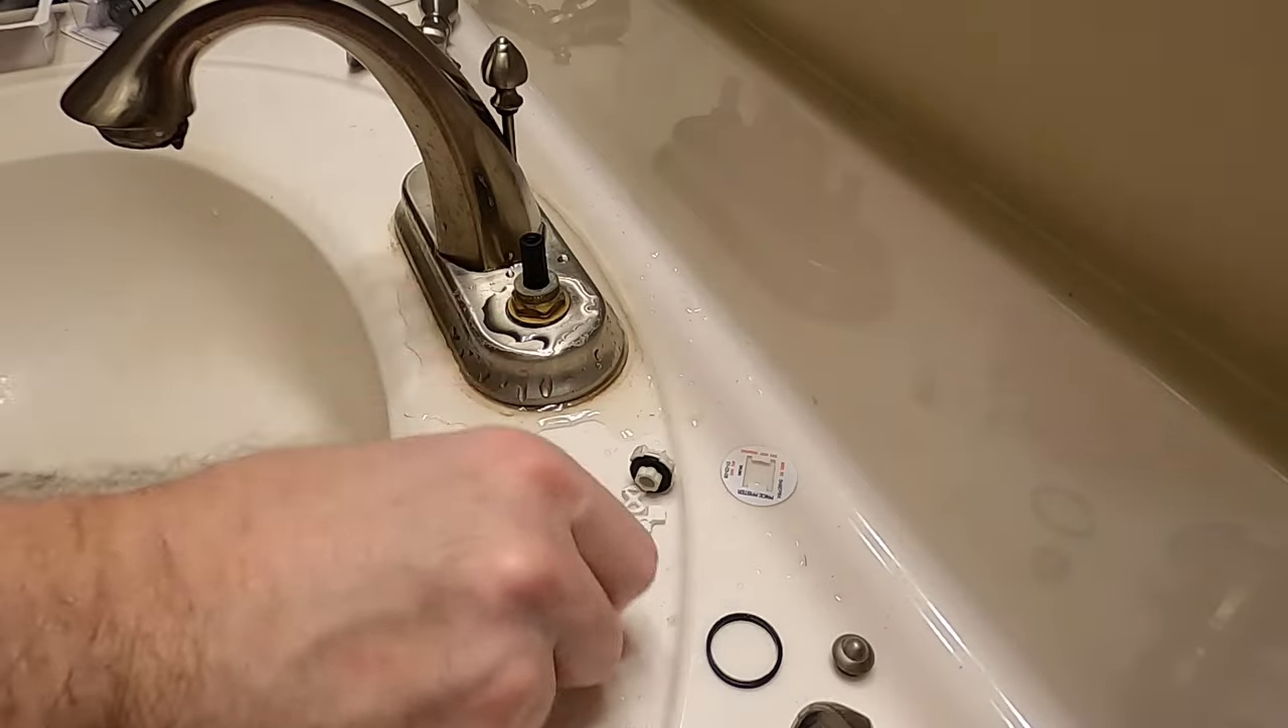Now we don't have the handle on yet.